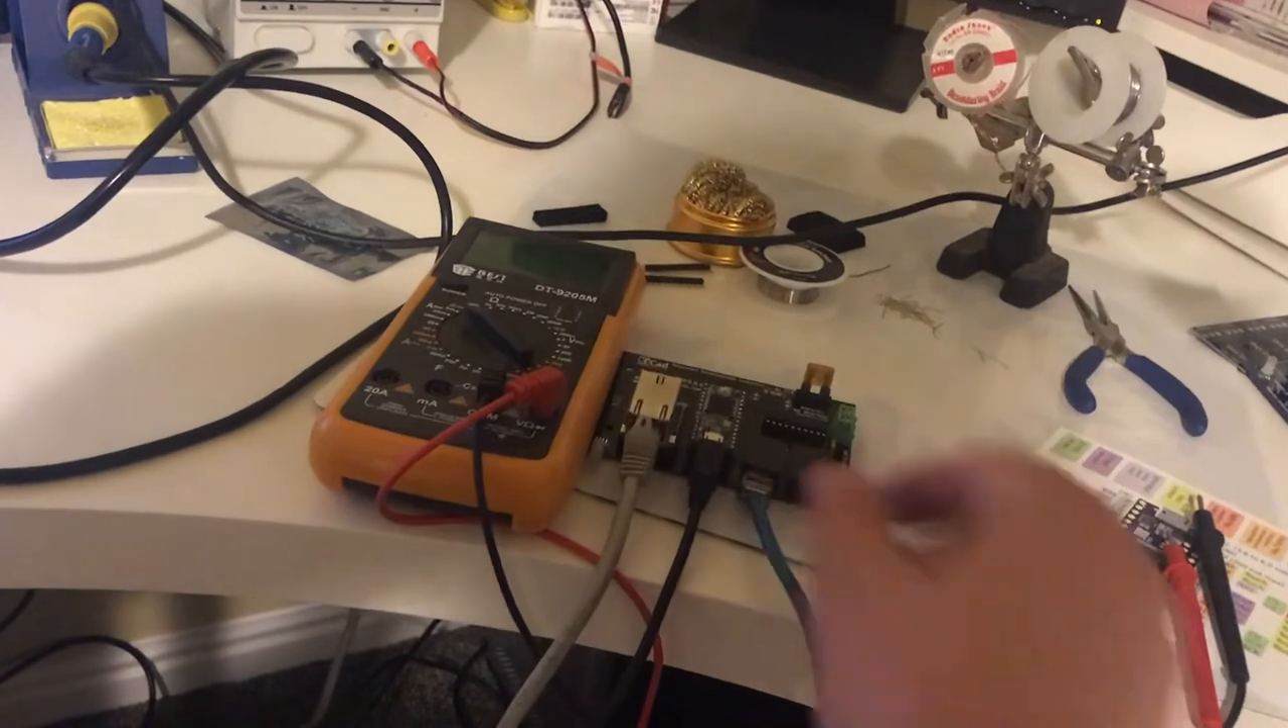So here we are and now we have our power plugged in uh sorry we have all of our cables plugged in.